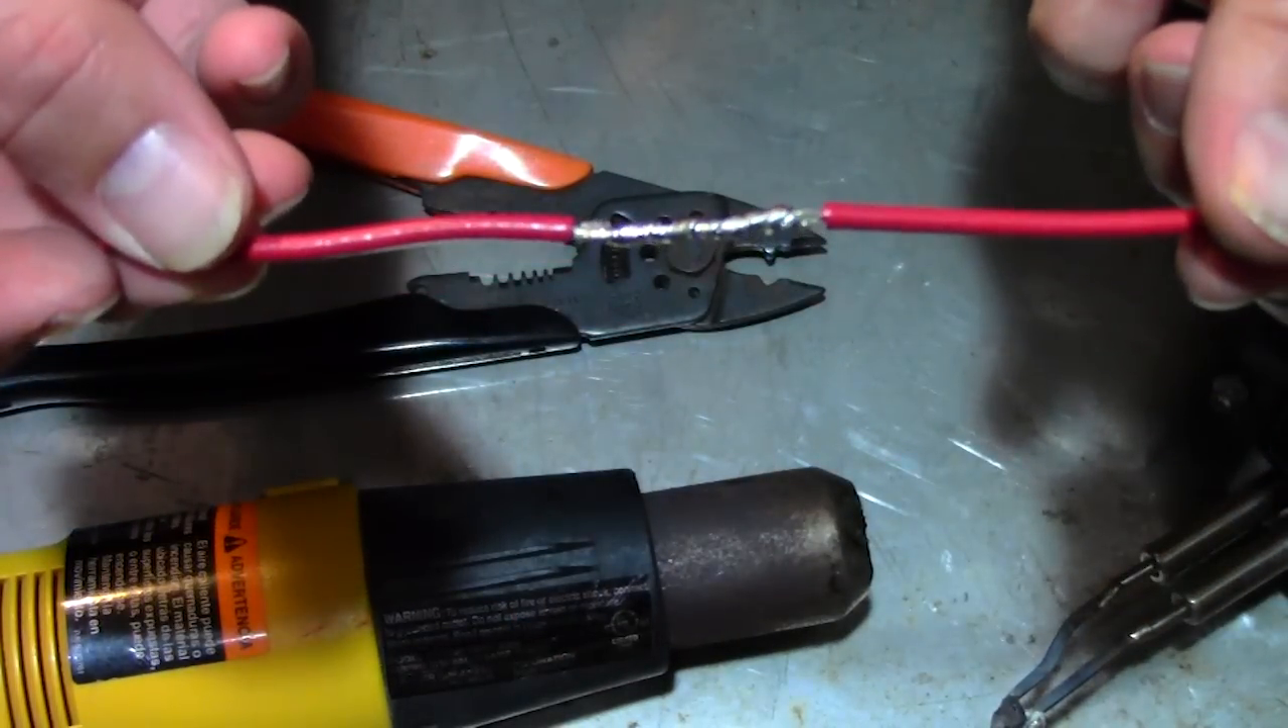And there's a nice solder connection right there.